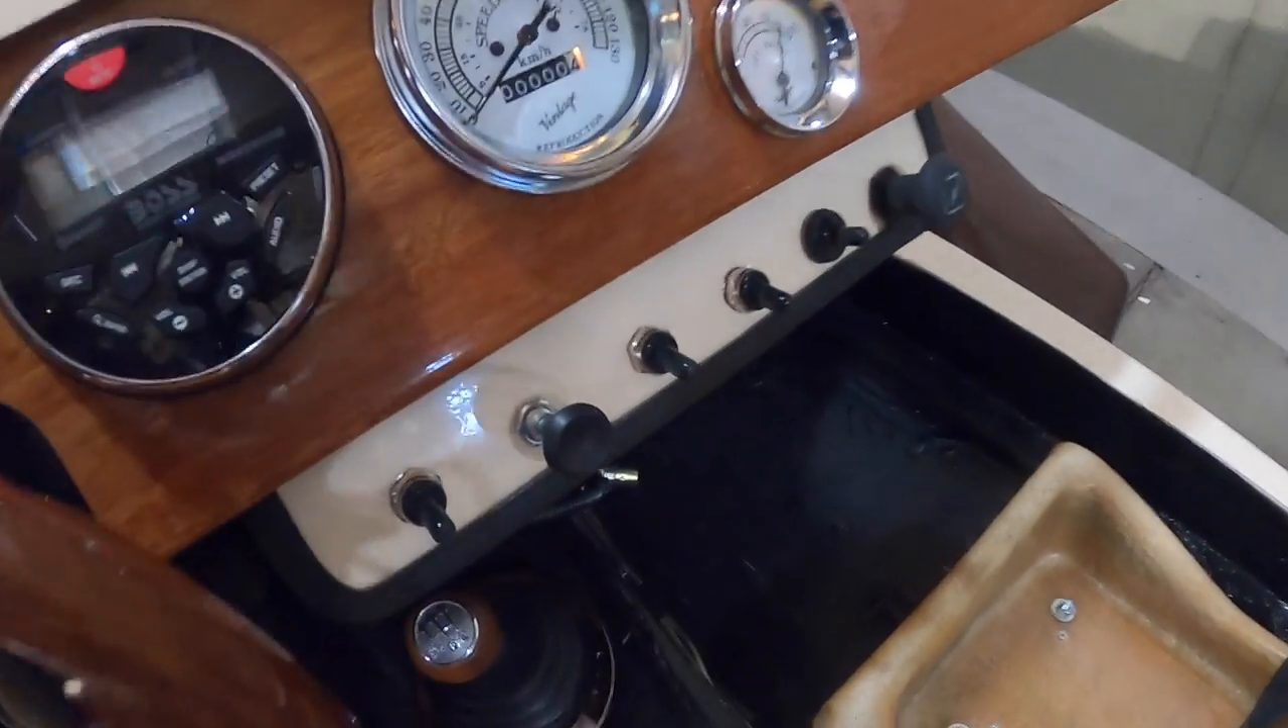My center switch console is all done.